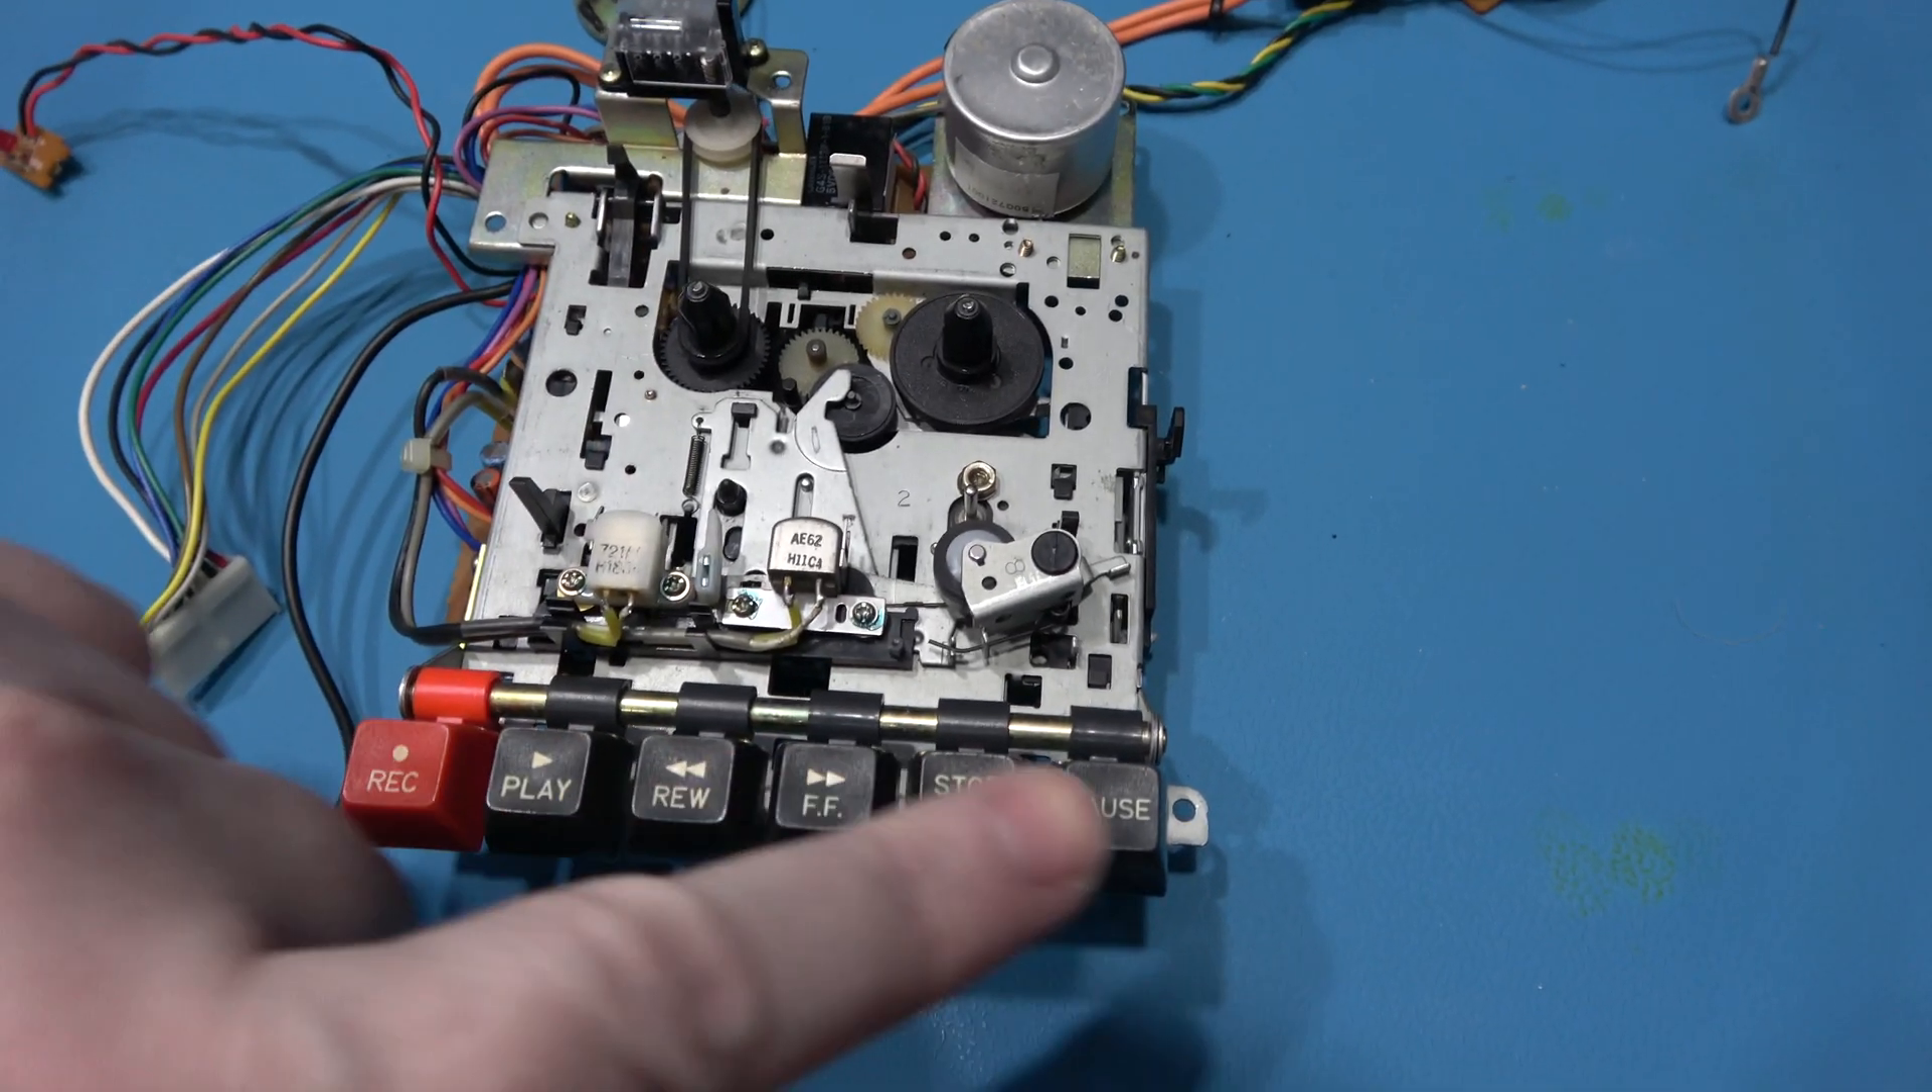And that's the tape mechanism removed.